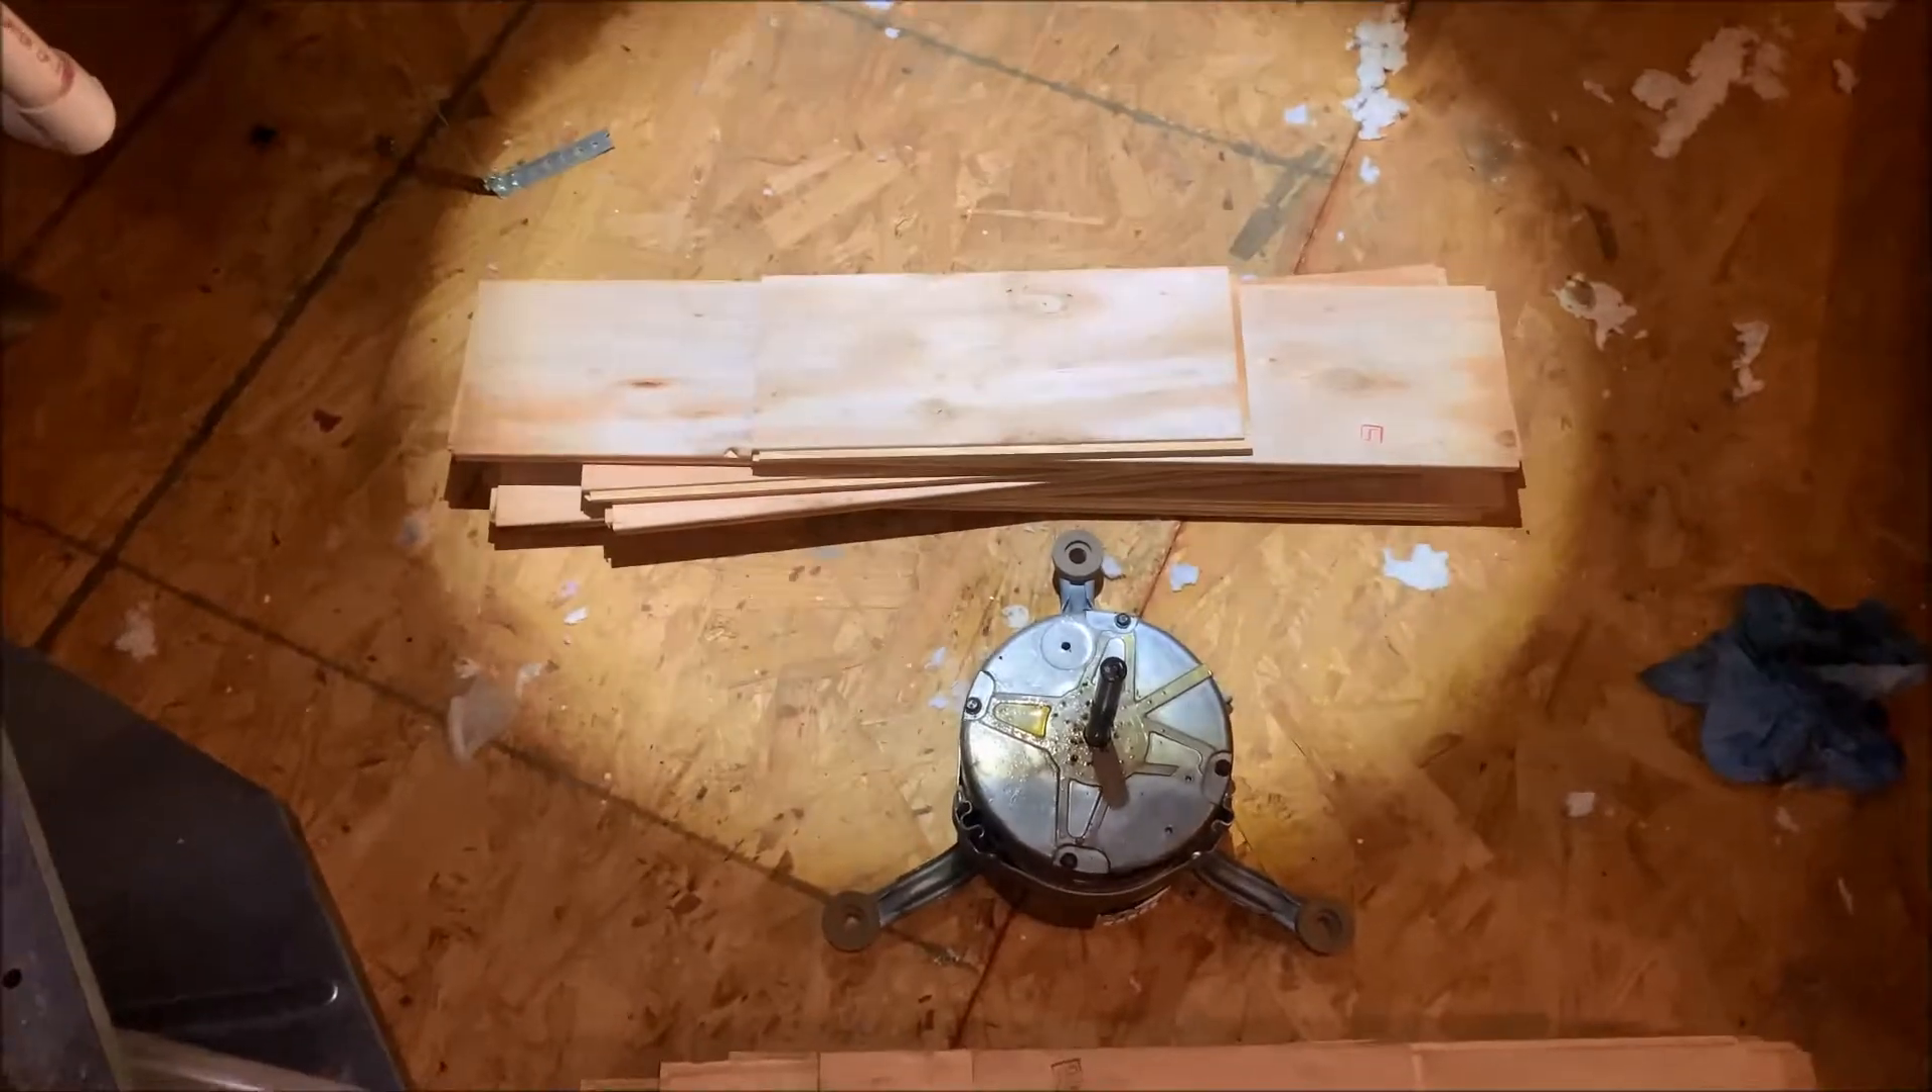I got the blower motor out.